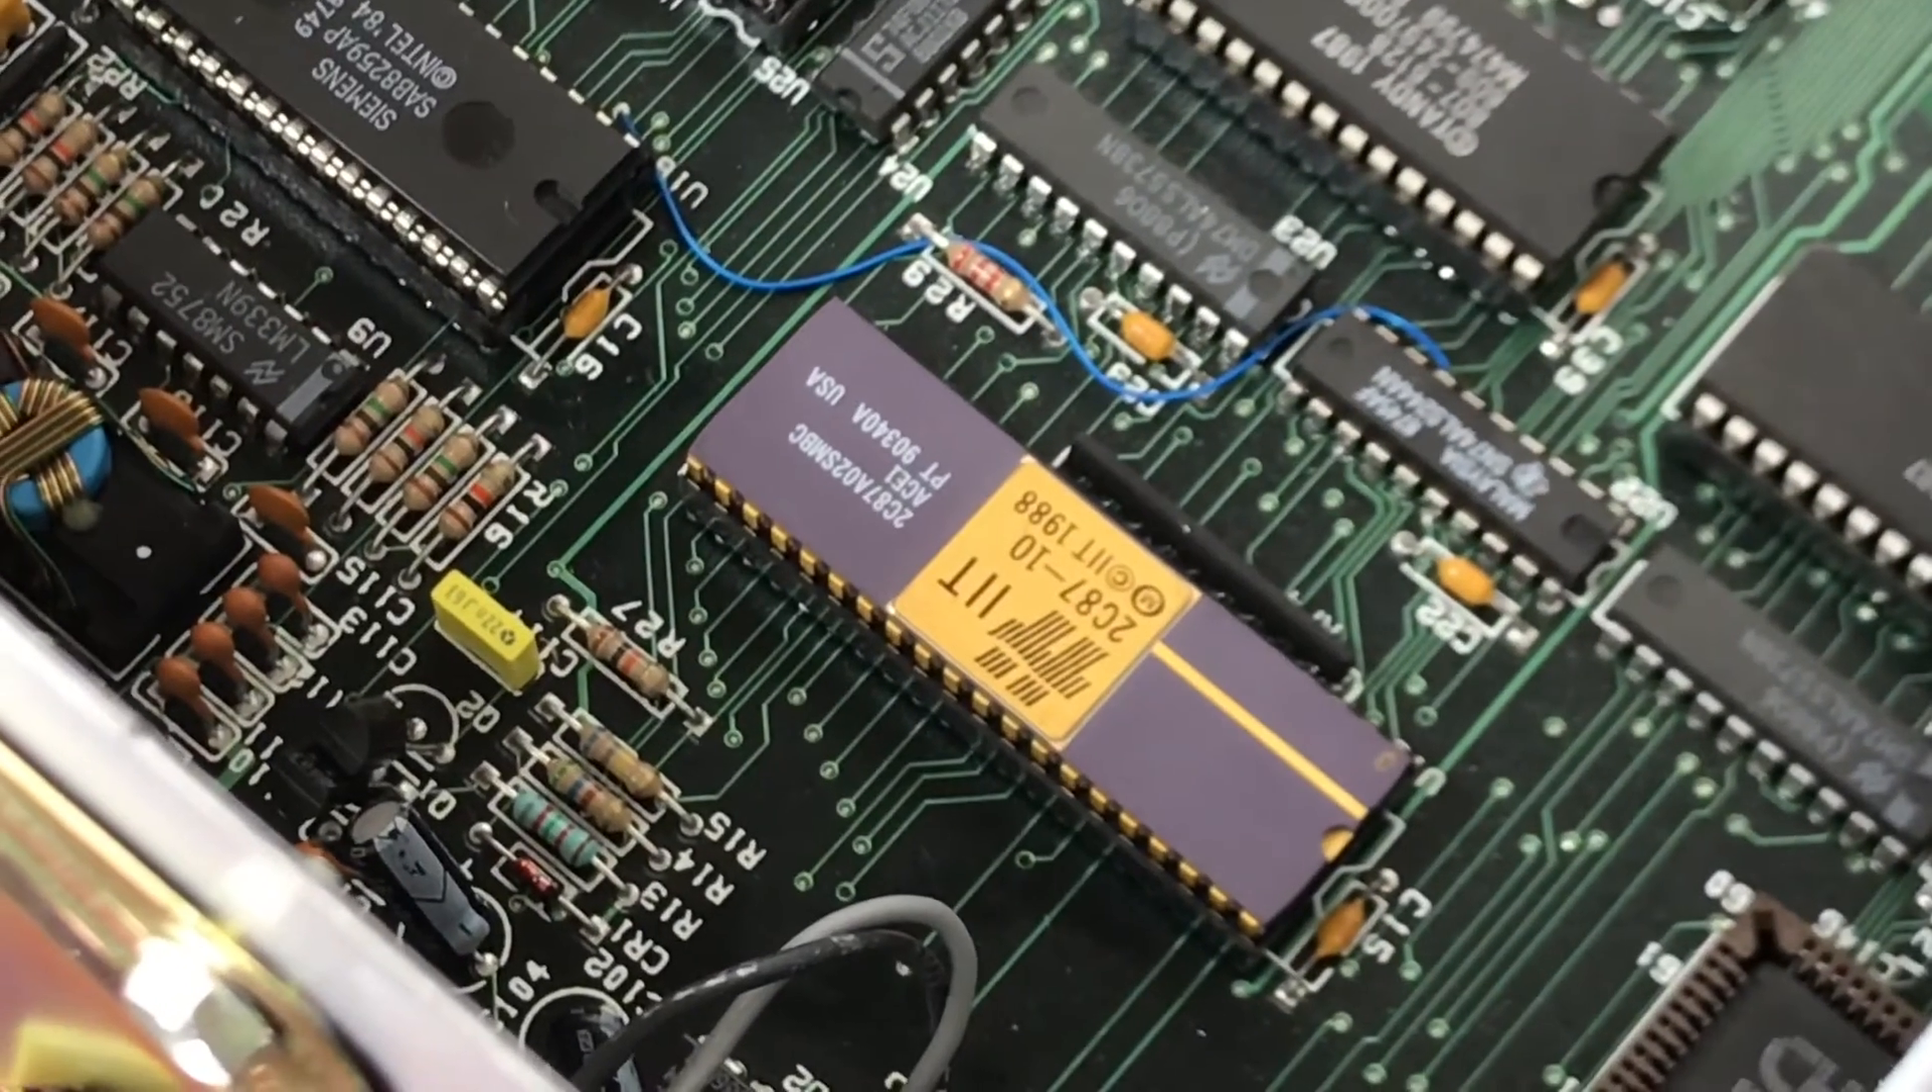I've already gone ahead and installed the math coprocessor. You can see that right there.